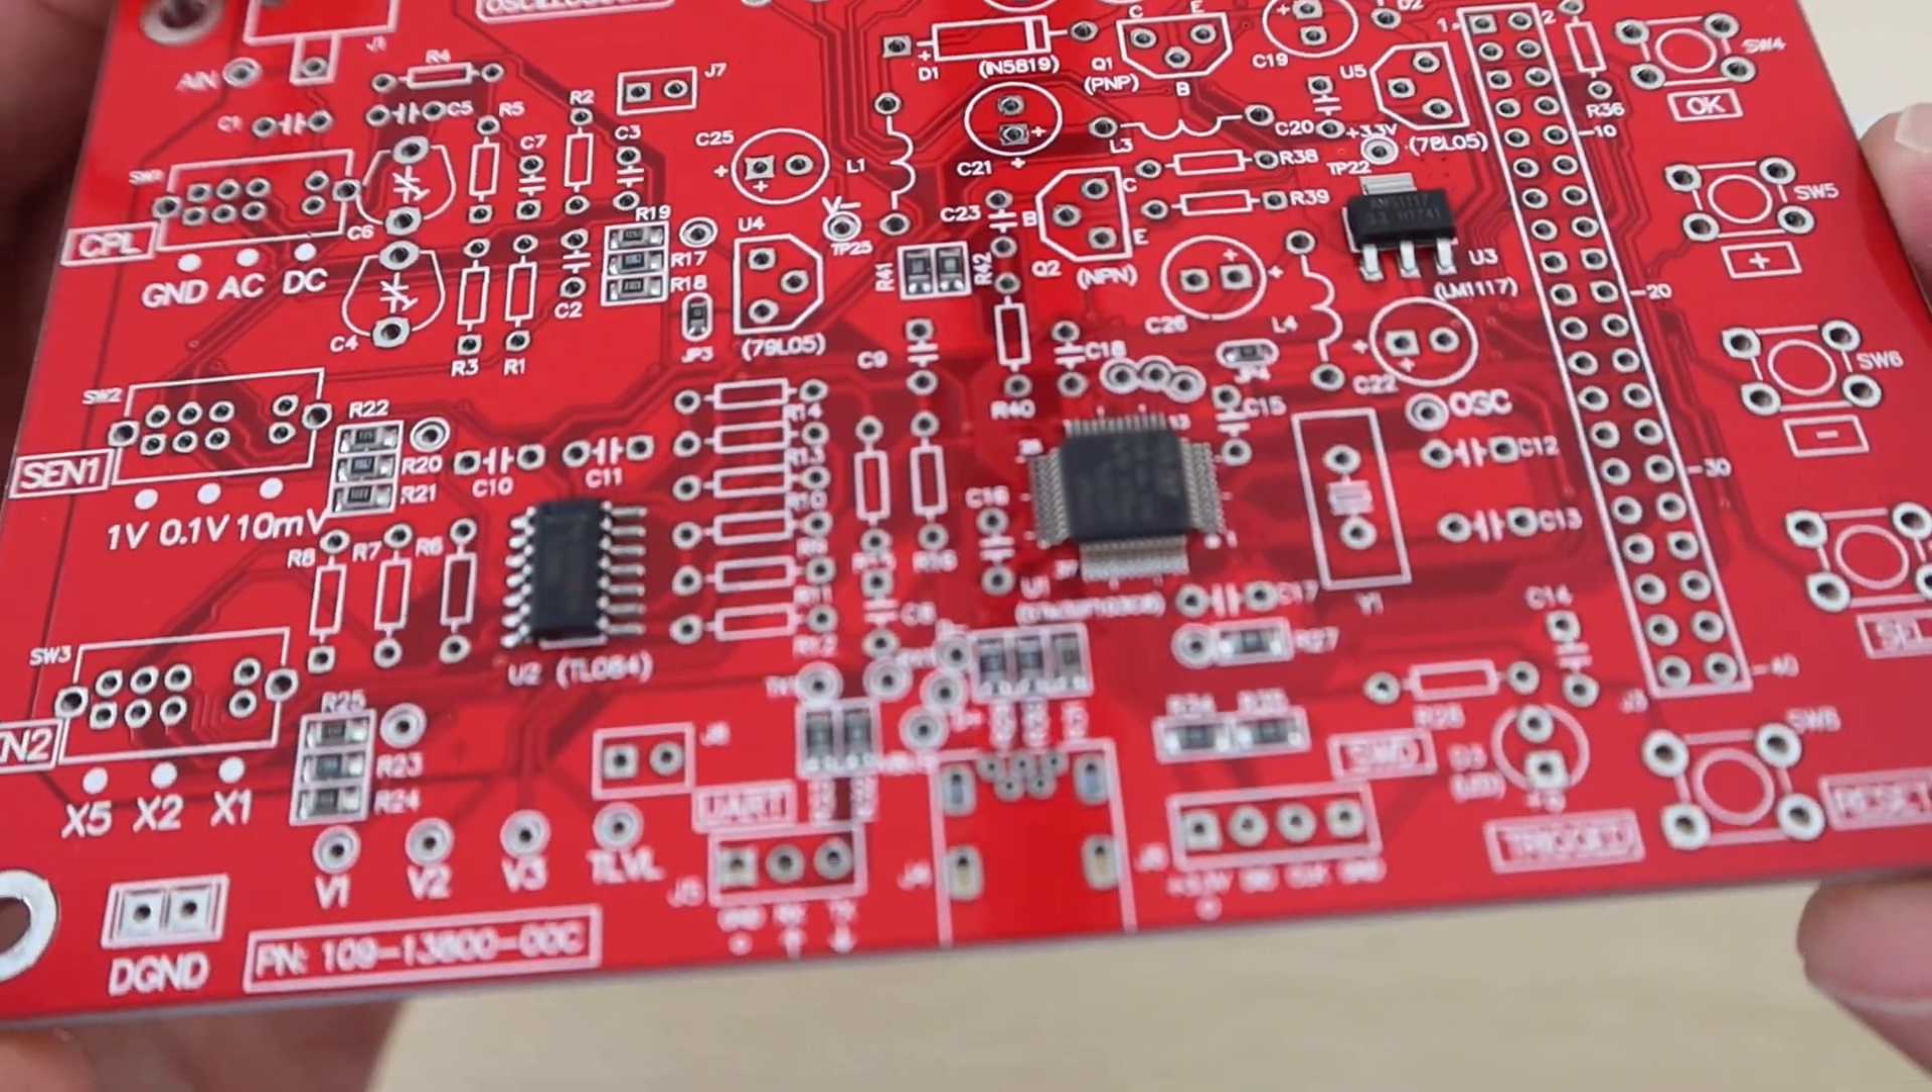The surface mounted components come already installed but there's still quite a lot of work to be done to complete the oscilloscope kit.